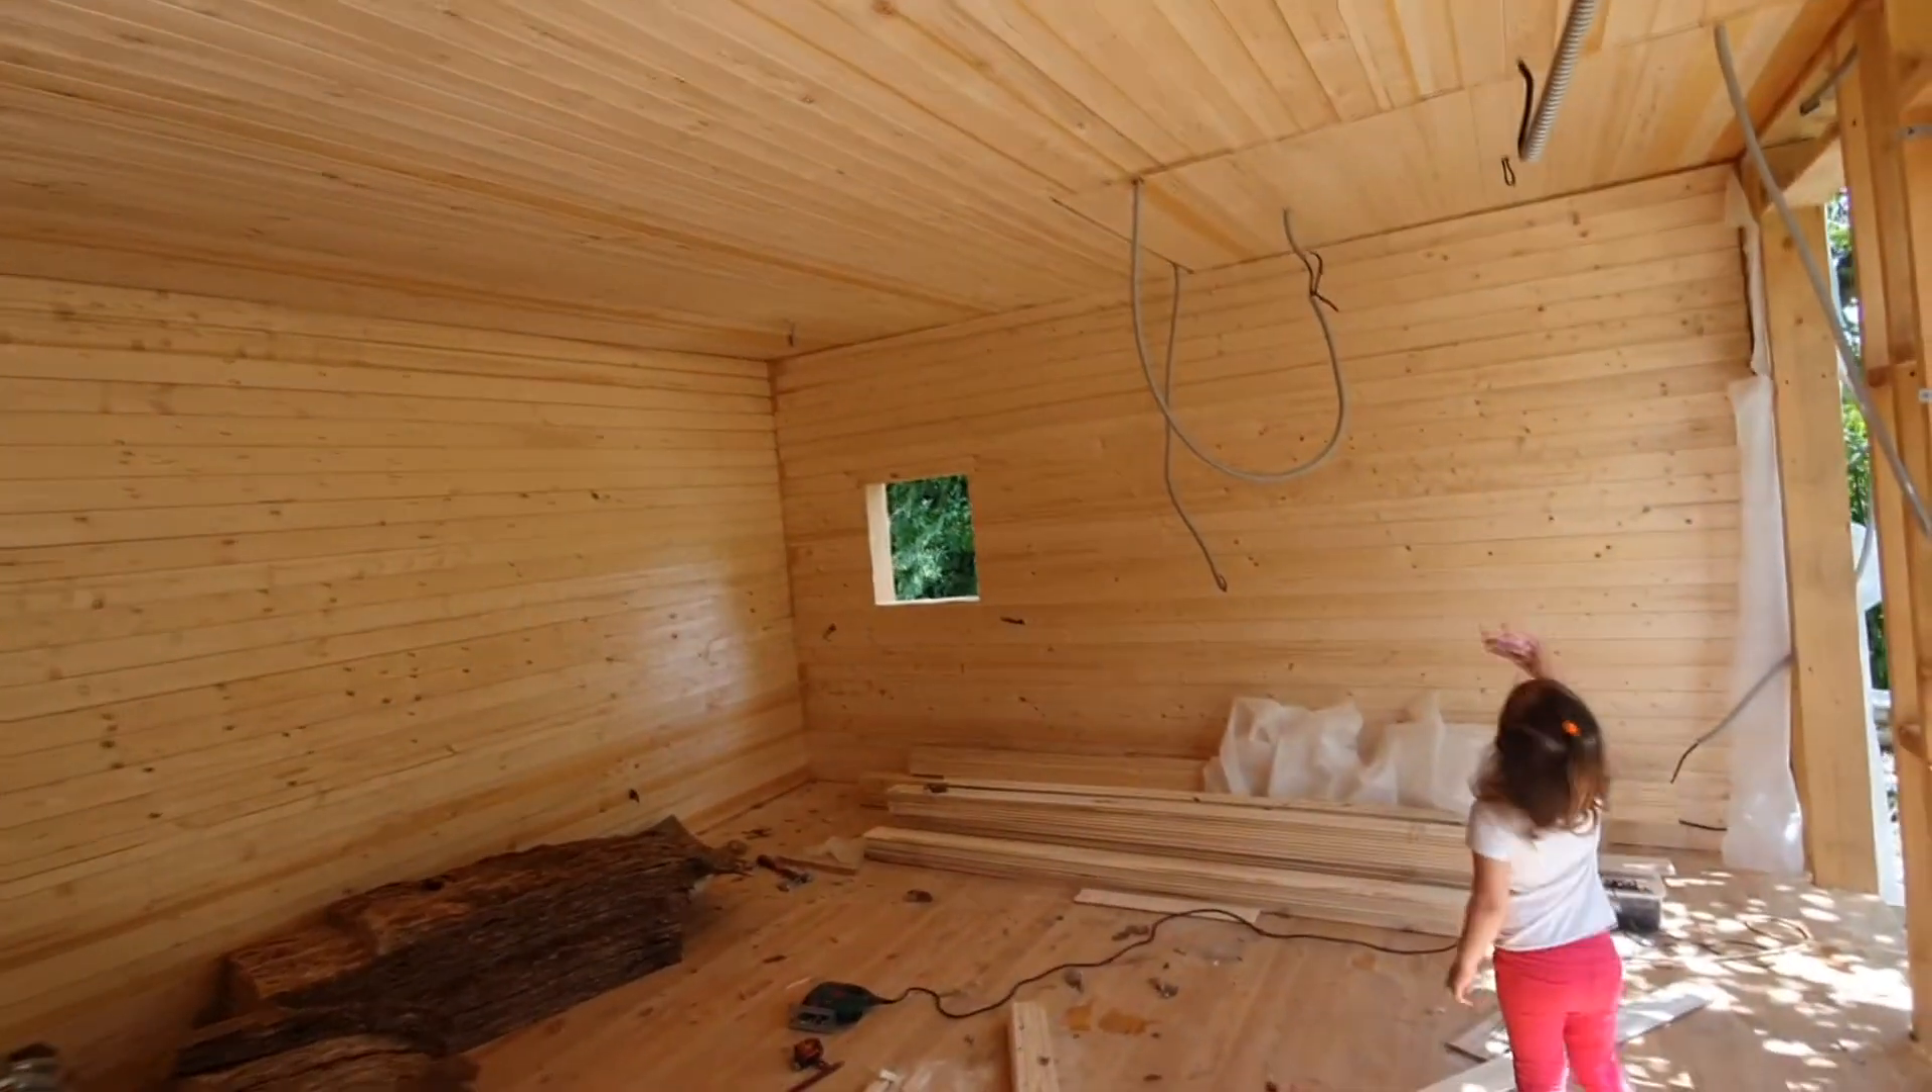А вот это окно привезут попозже. Его не сразу привезли, поэтому пока без него.